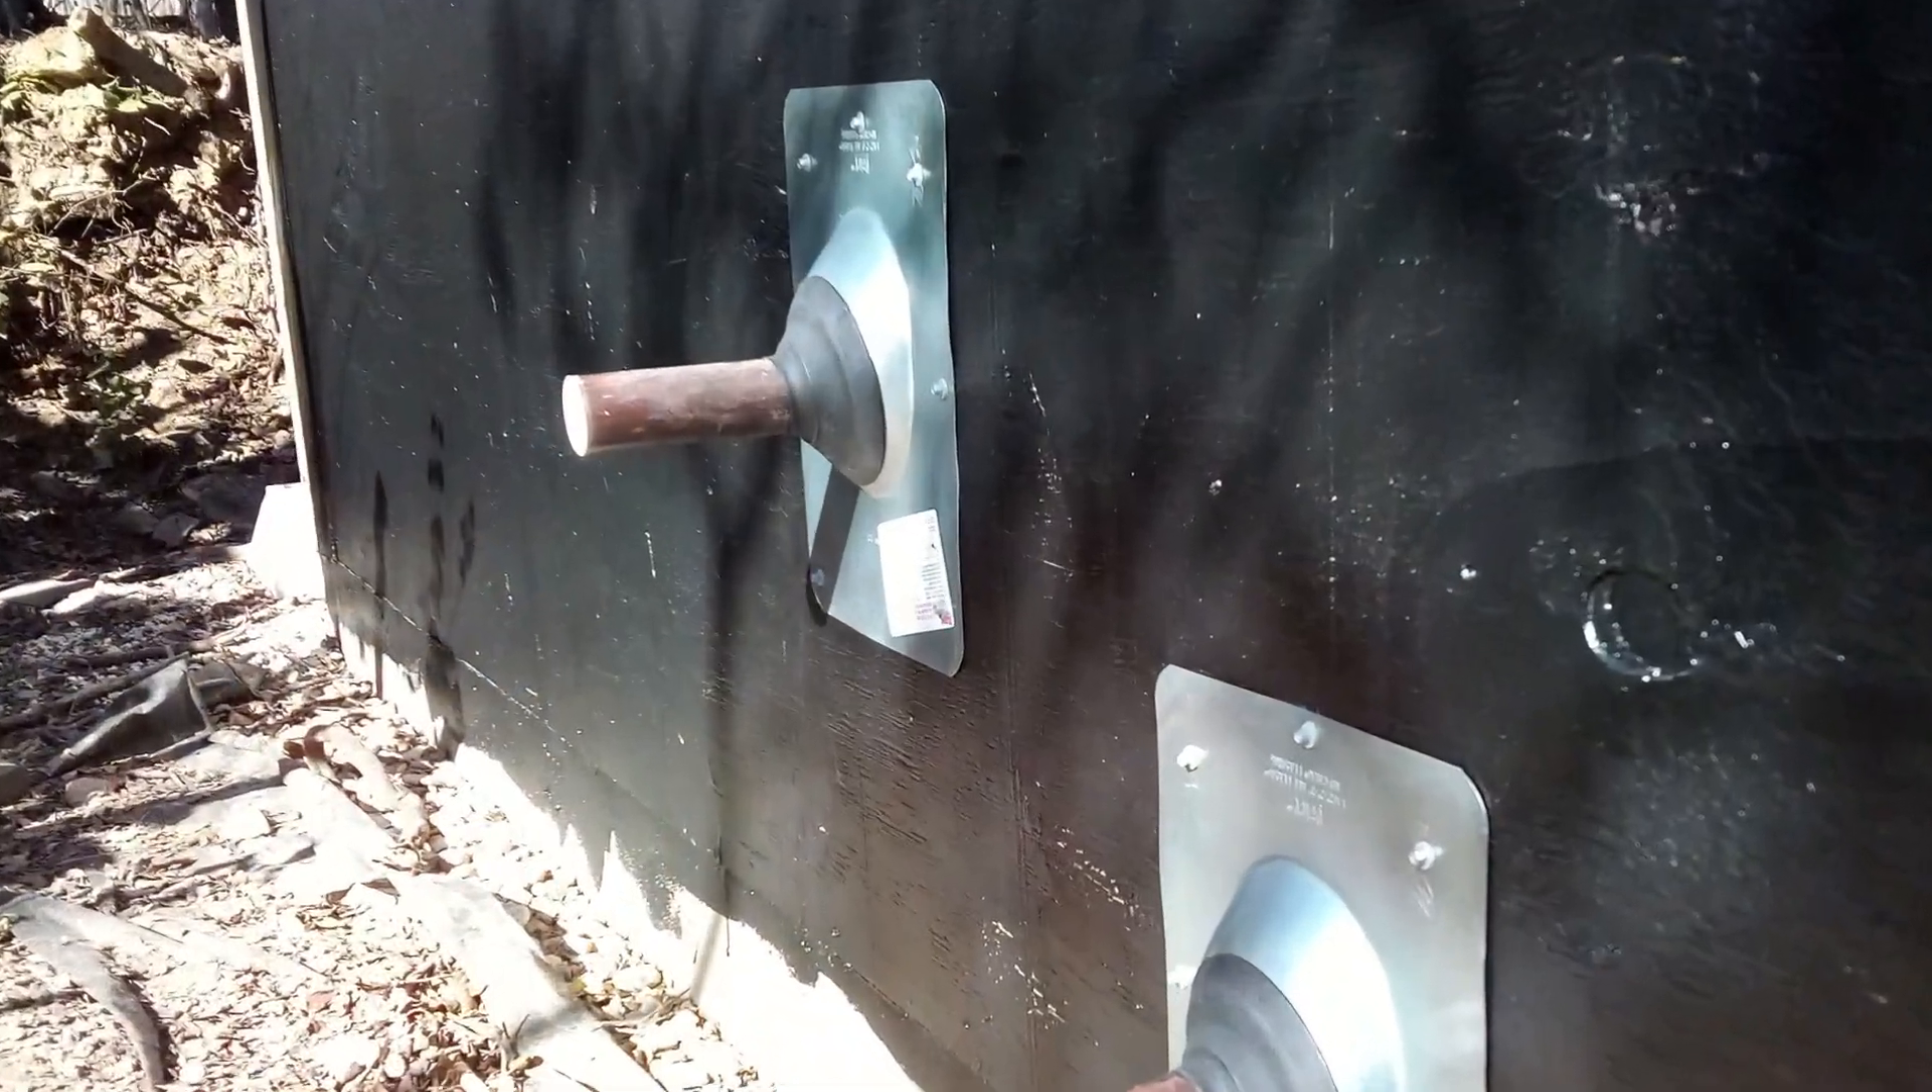For the drain vent pipe penetrations in the lower sections, I fastened vent pipe flashing collars to the wall with screws and neoprene washers.